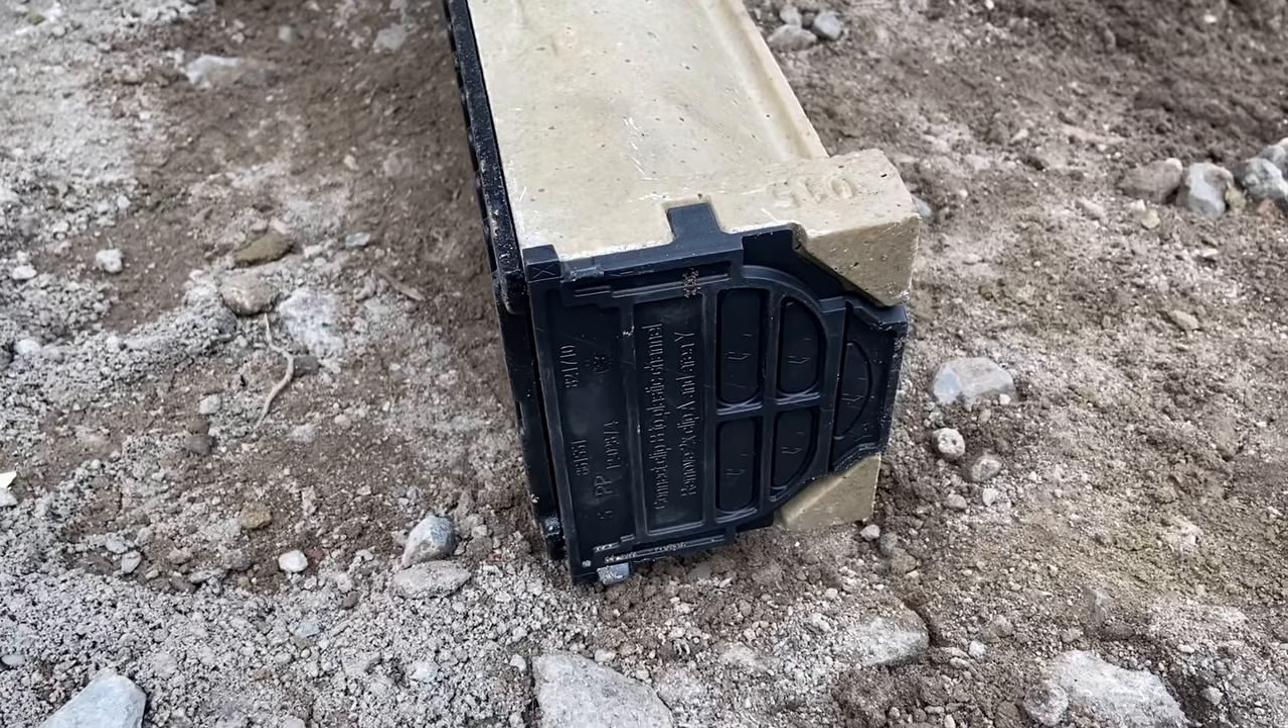An den Enden wurde hier solch eine Endkappe durch Einklicken in die Ablaufrinne befestigt.